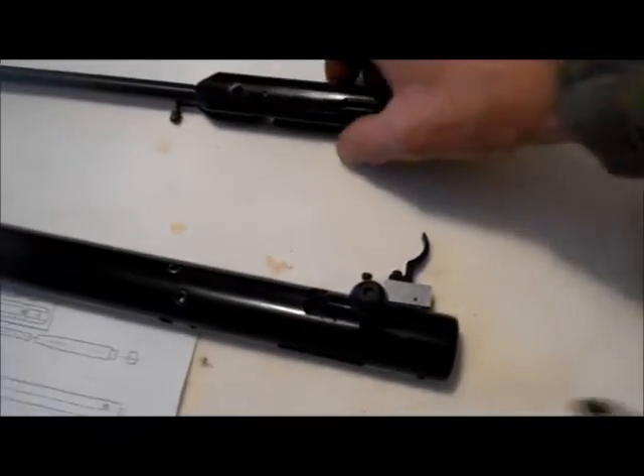There we go Barrel Is off.